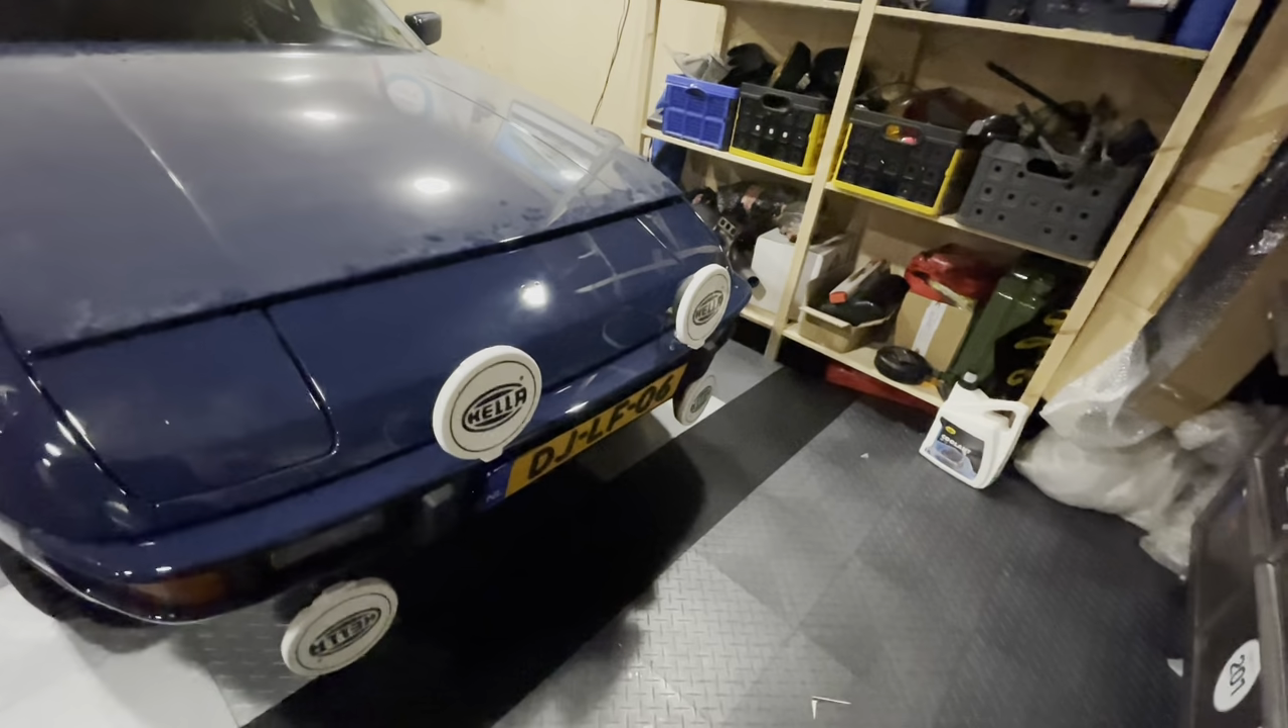In the previous episode we completed the installation of the lights and as you can see i now have the covers back on them.